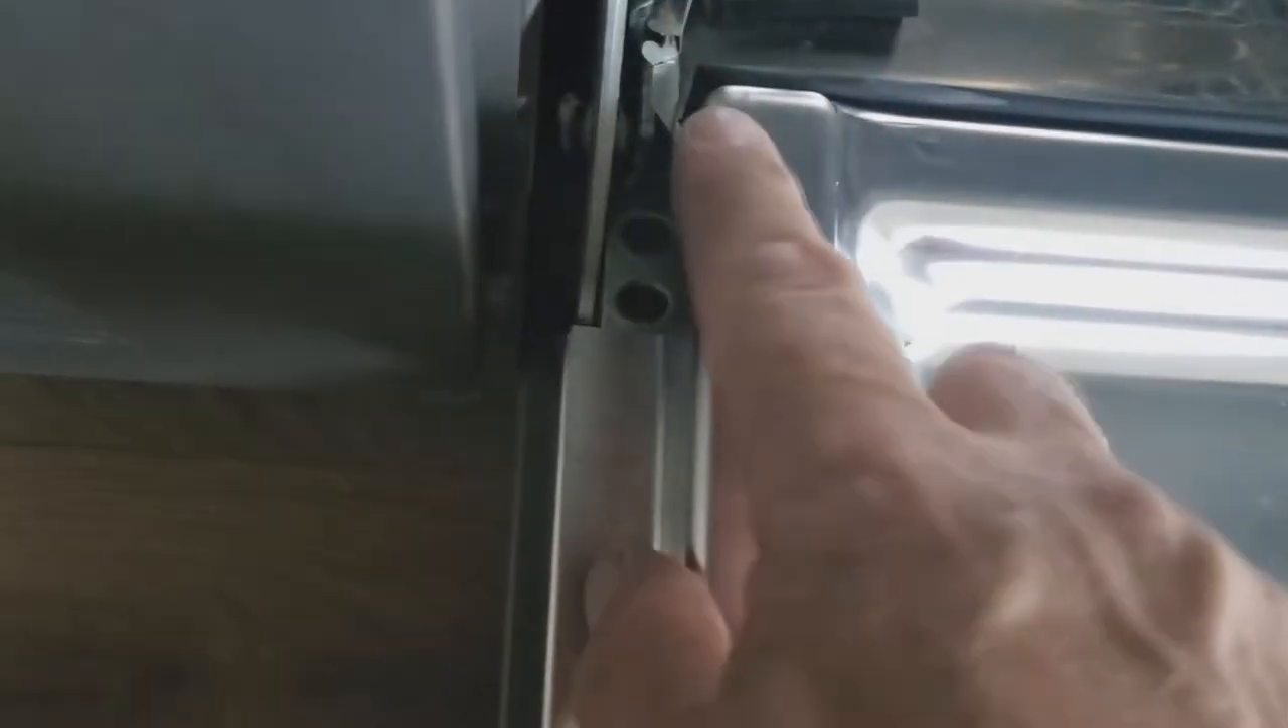There are two screws down in here I've already taken them out.